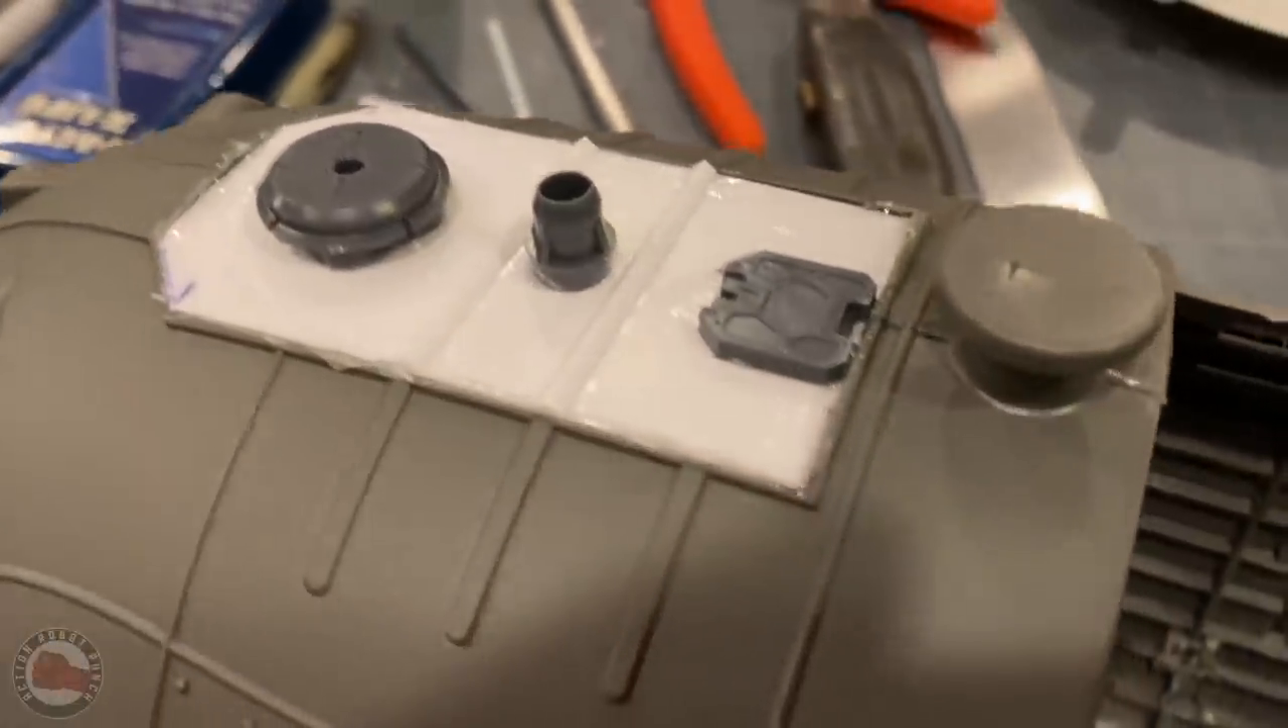And then this top hatch, I added some styrene just to close off where the electronics box used to be.